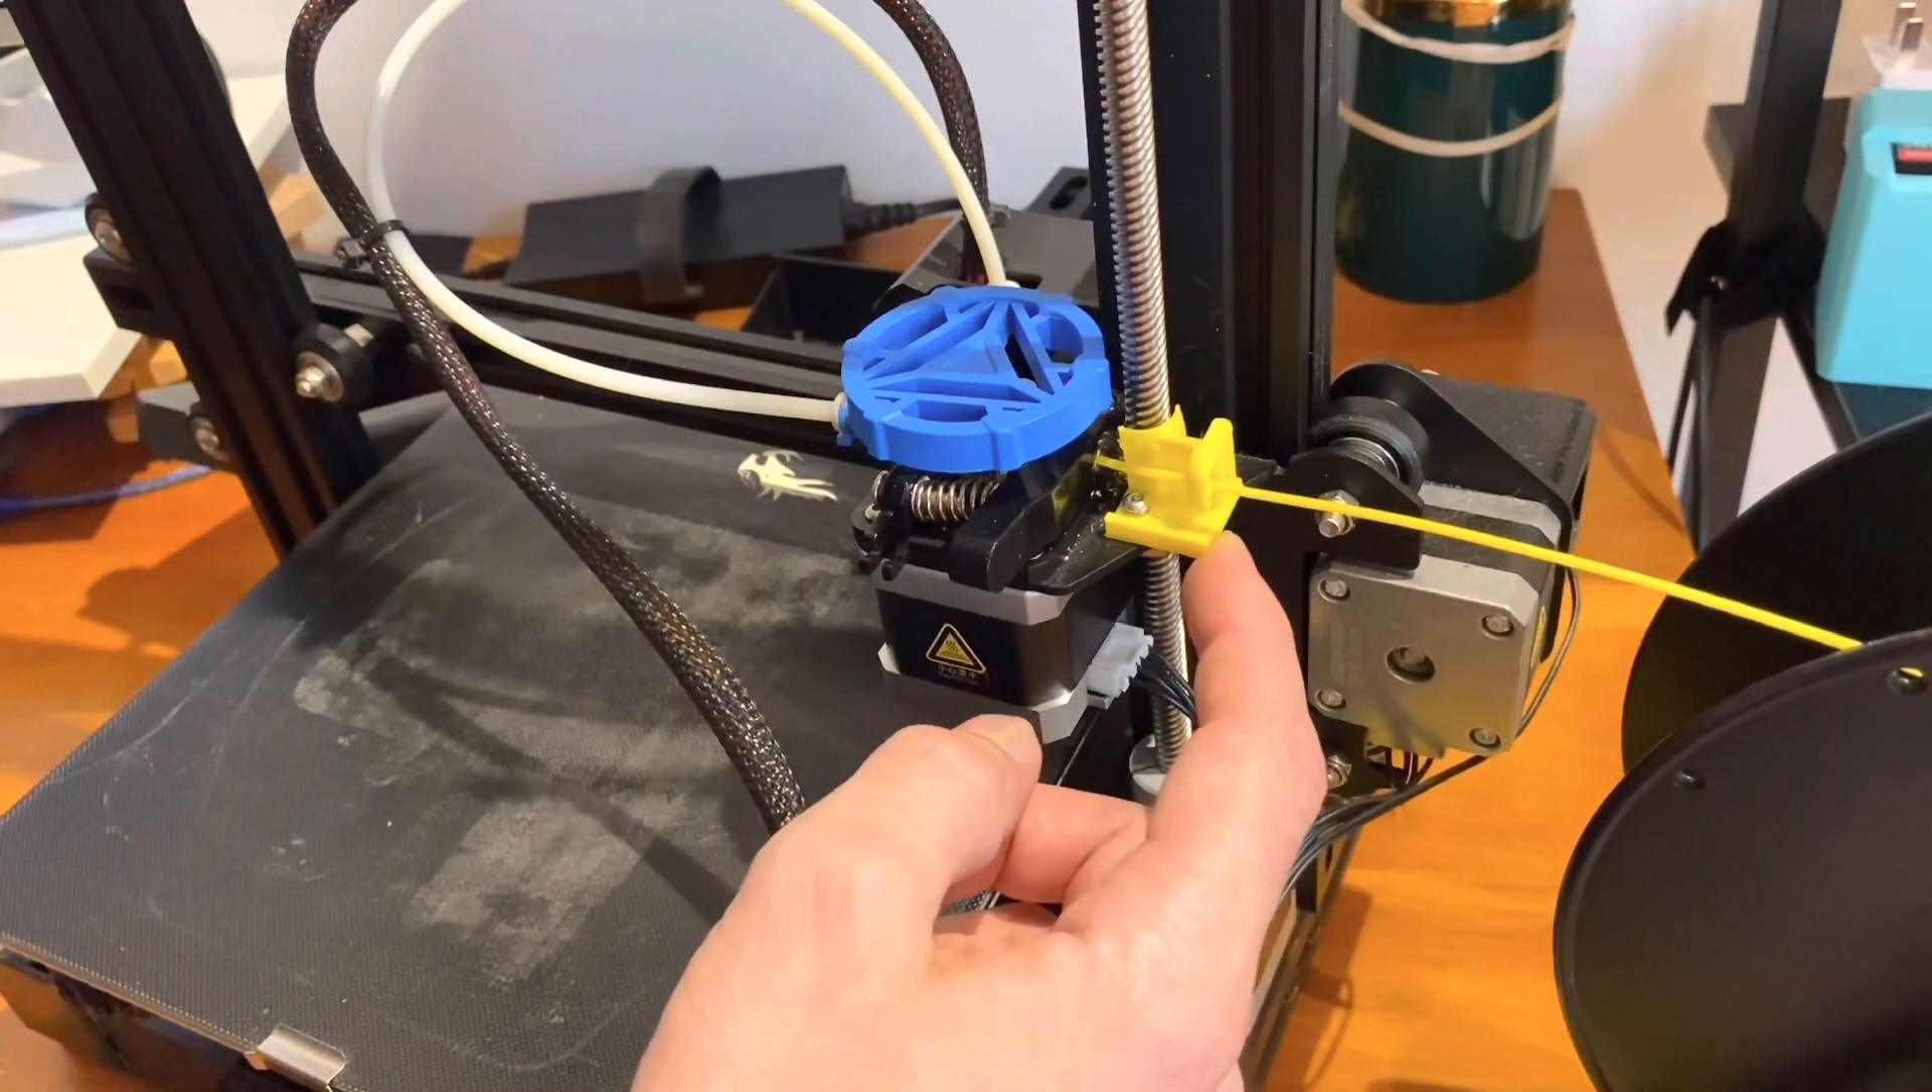Alright now I've got that mounted up, and this guide will make sure this filament goes directly into the servo motor.